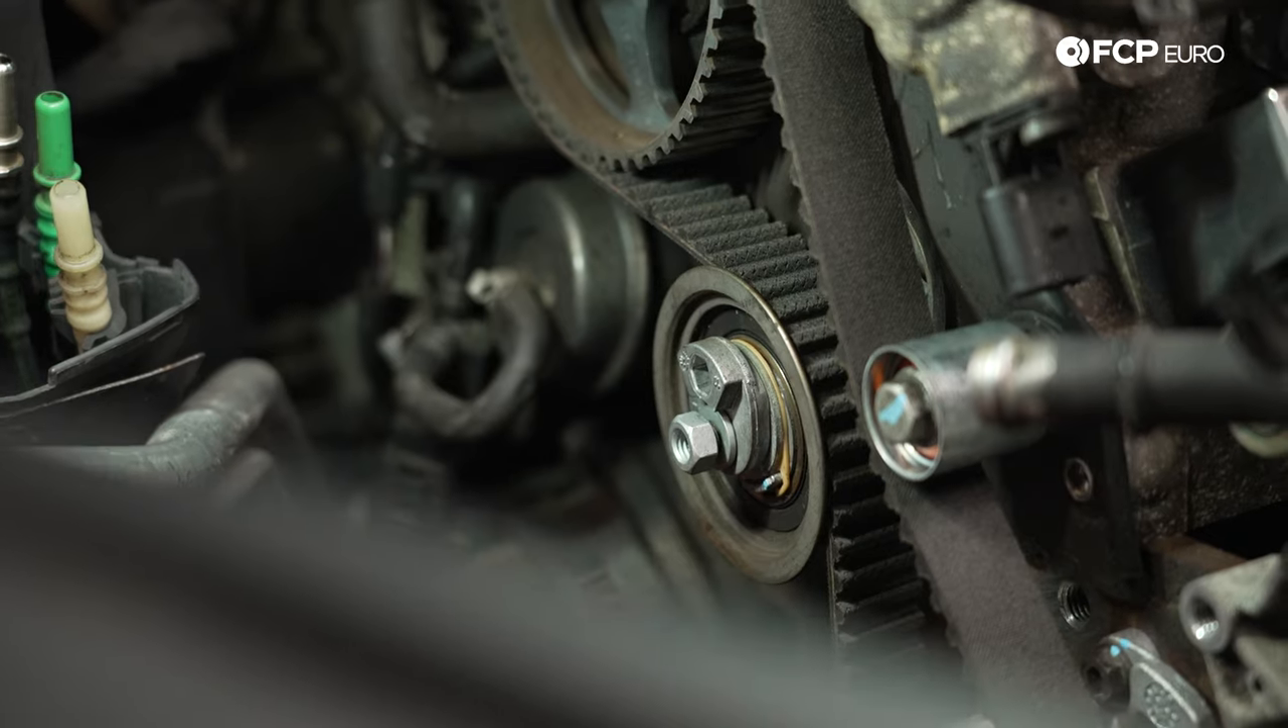Now we have our belts in place.